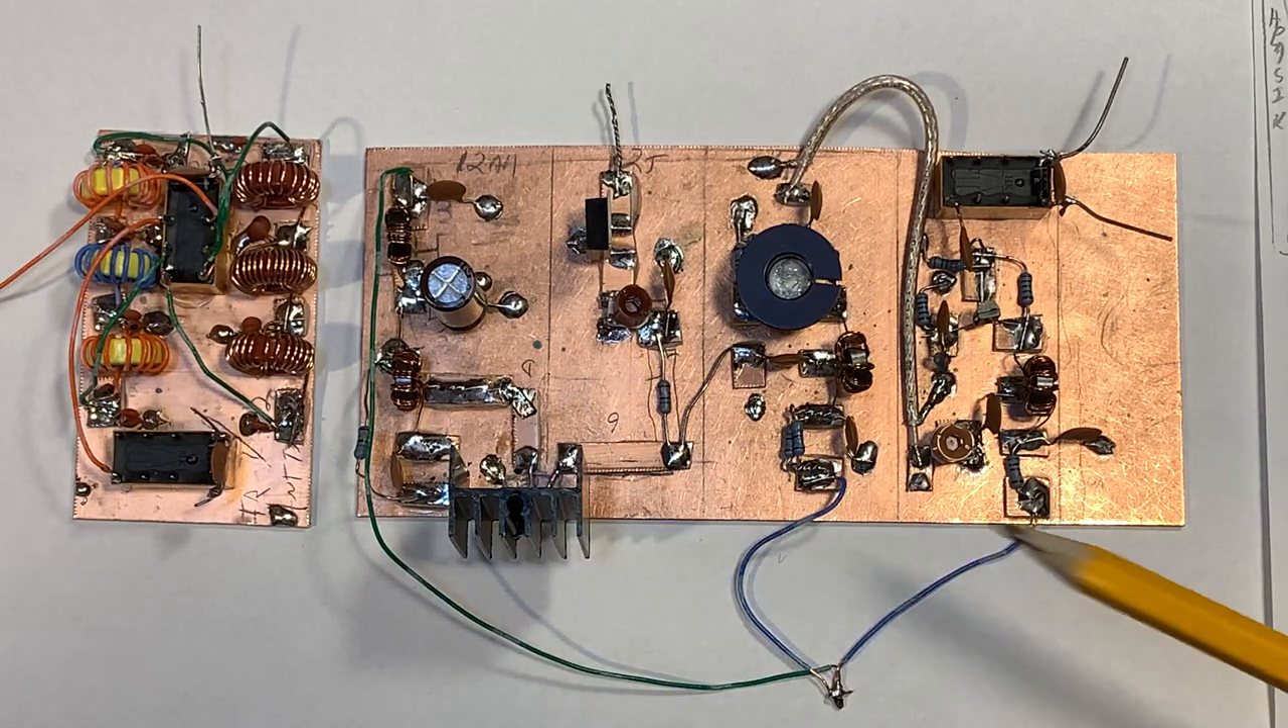So here is the IRF 510, and I've got sort of temporary heat sink on it.